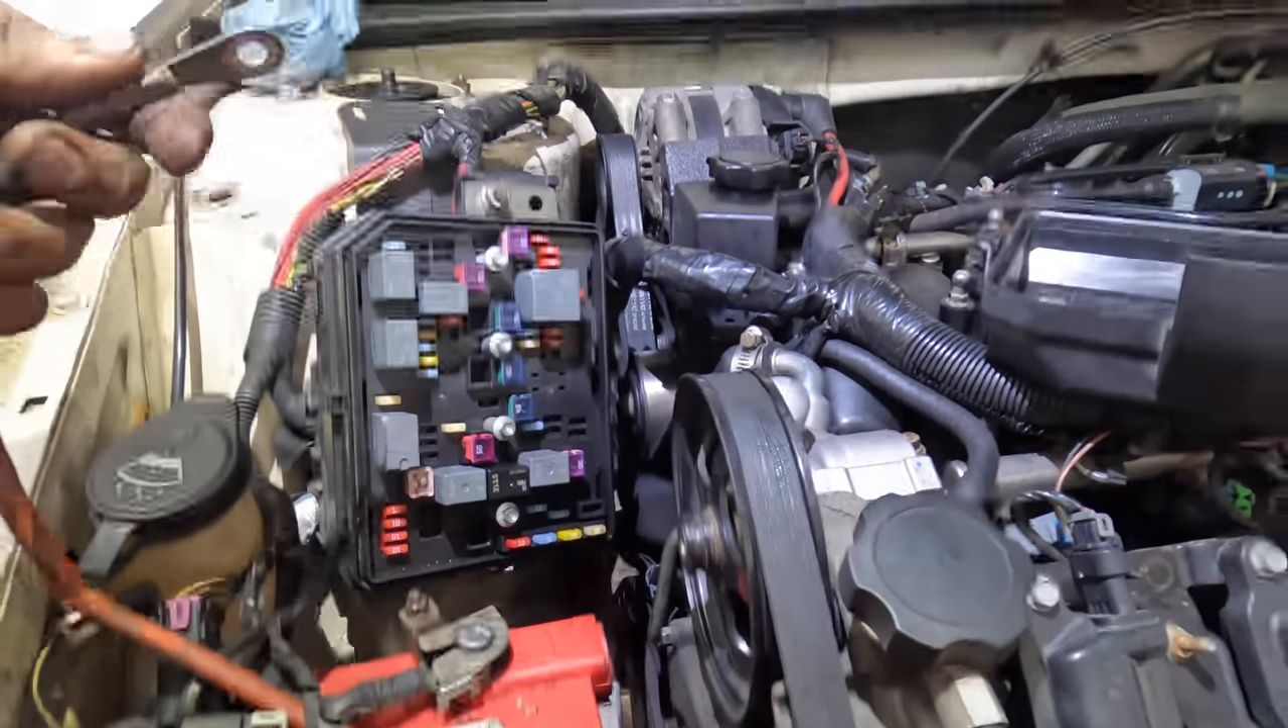Okay, I have the belt back on. You can see that right here.